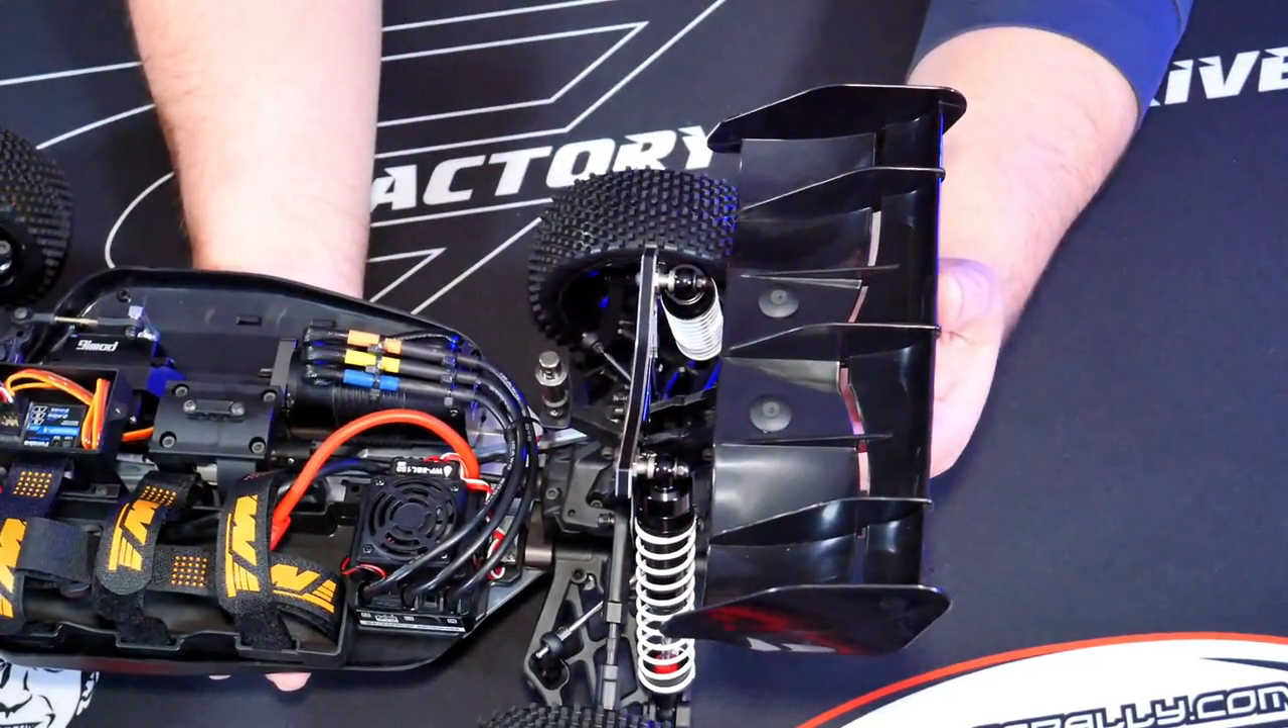I think it's going to work very, very nicely. I also mounted up my spoiler as well because they give you the screws to mount this guy up, but they don't give you any washers underneath.